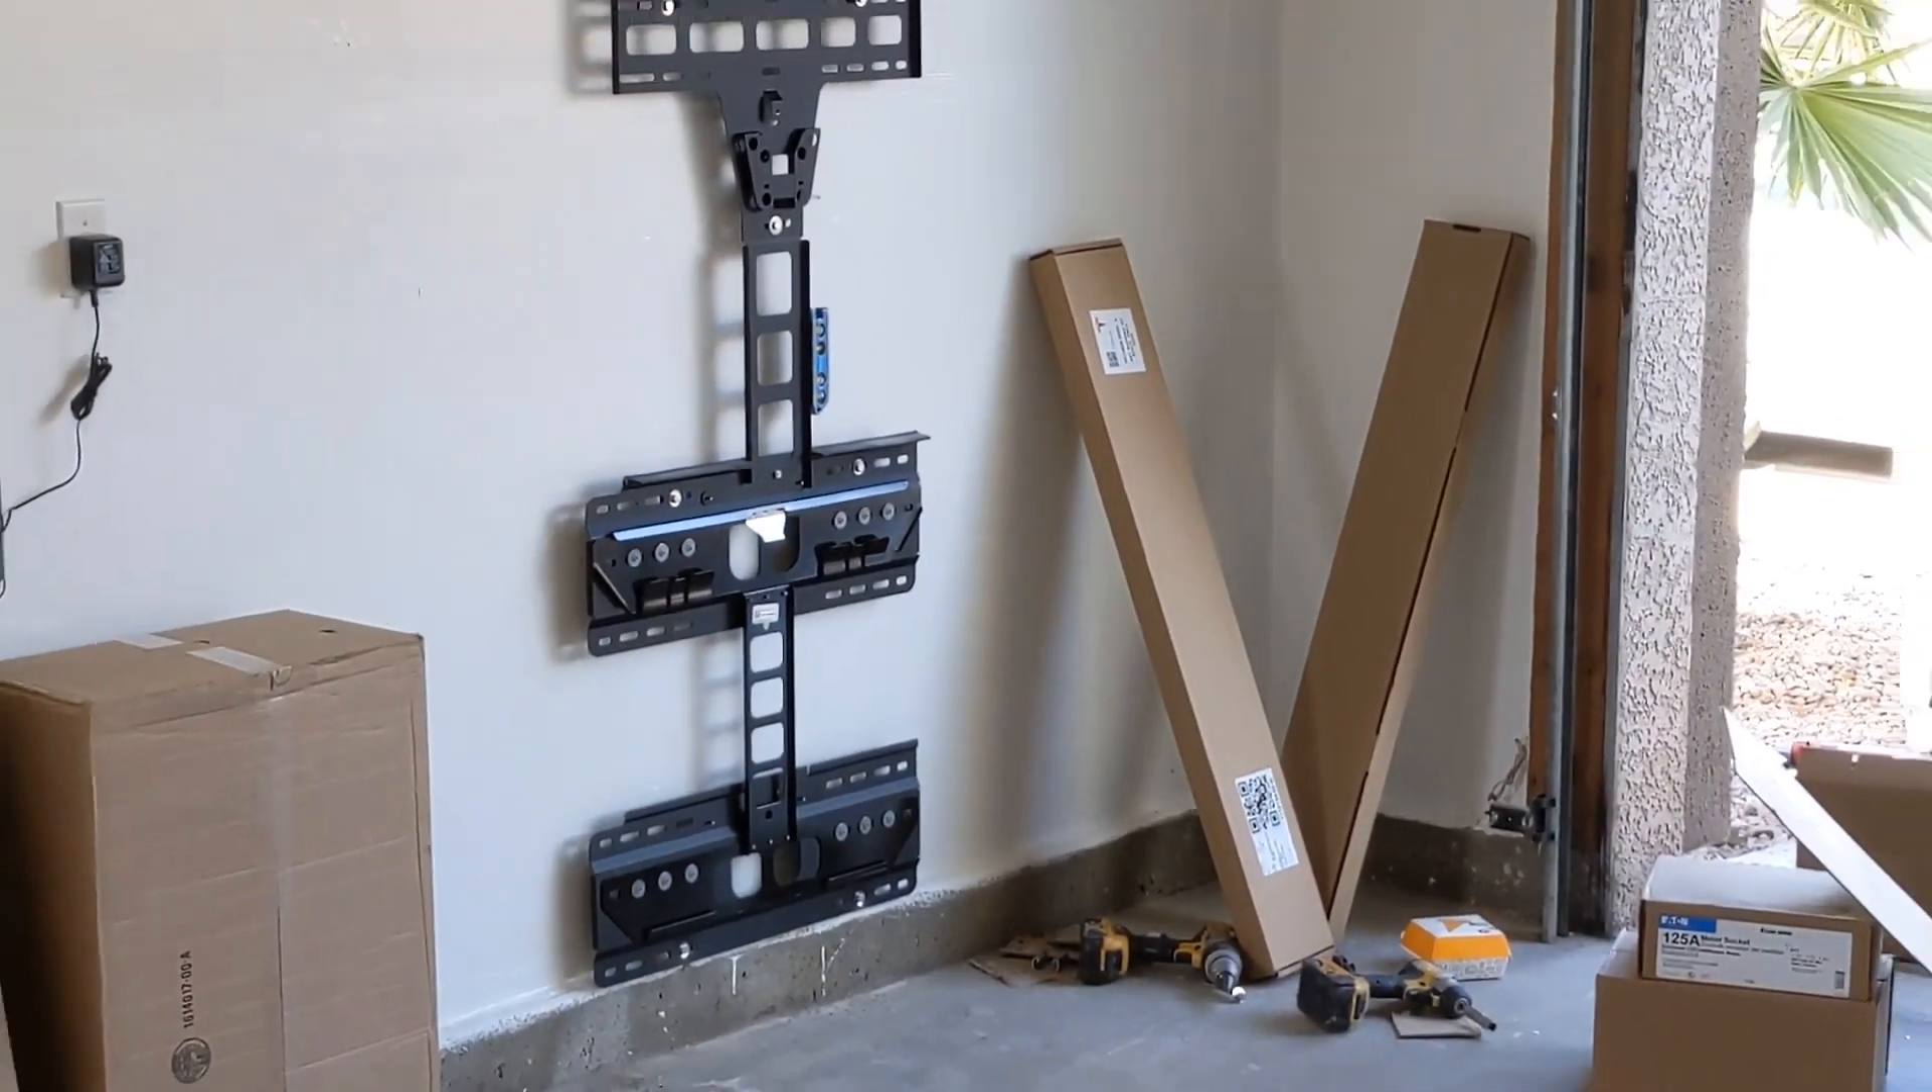The mount the wall mount for the powerwall is on the wall now.